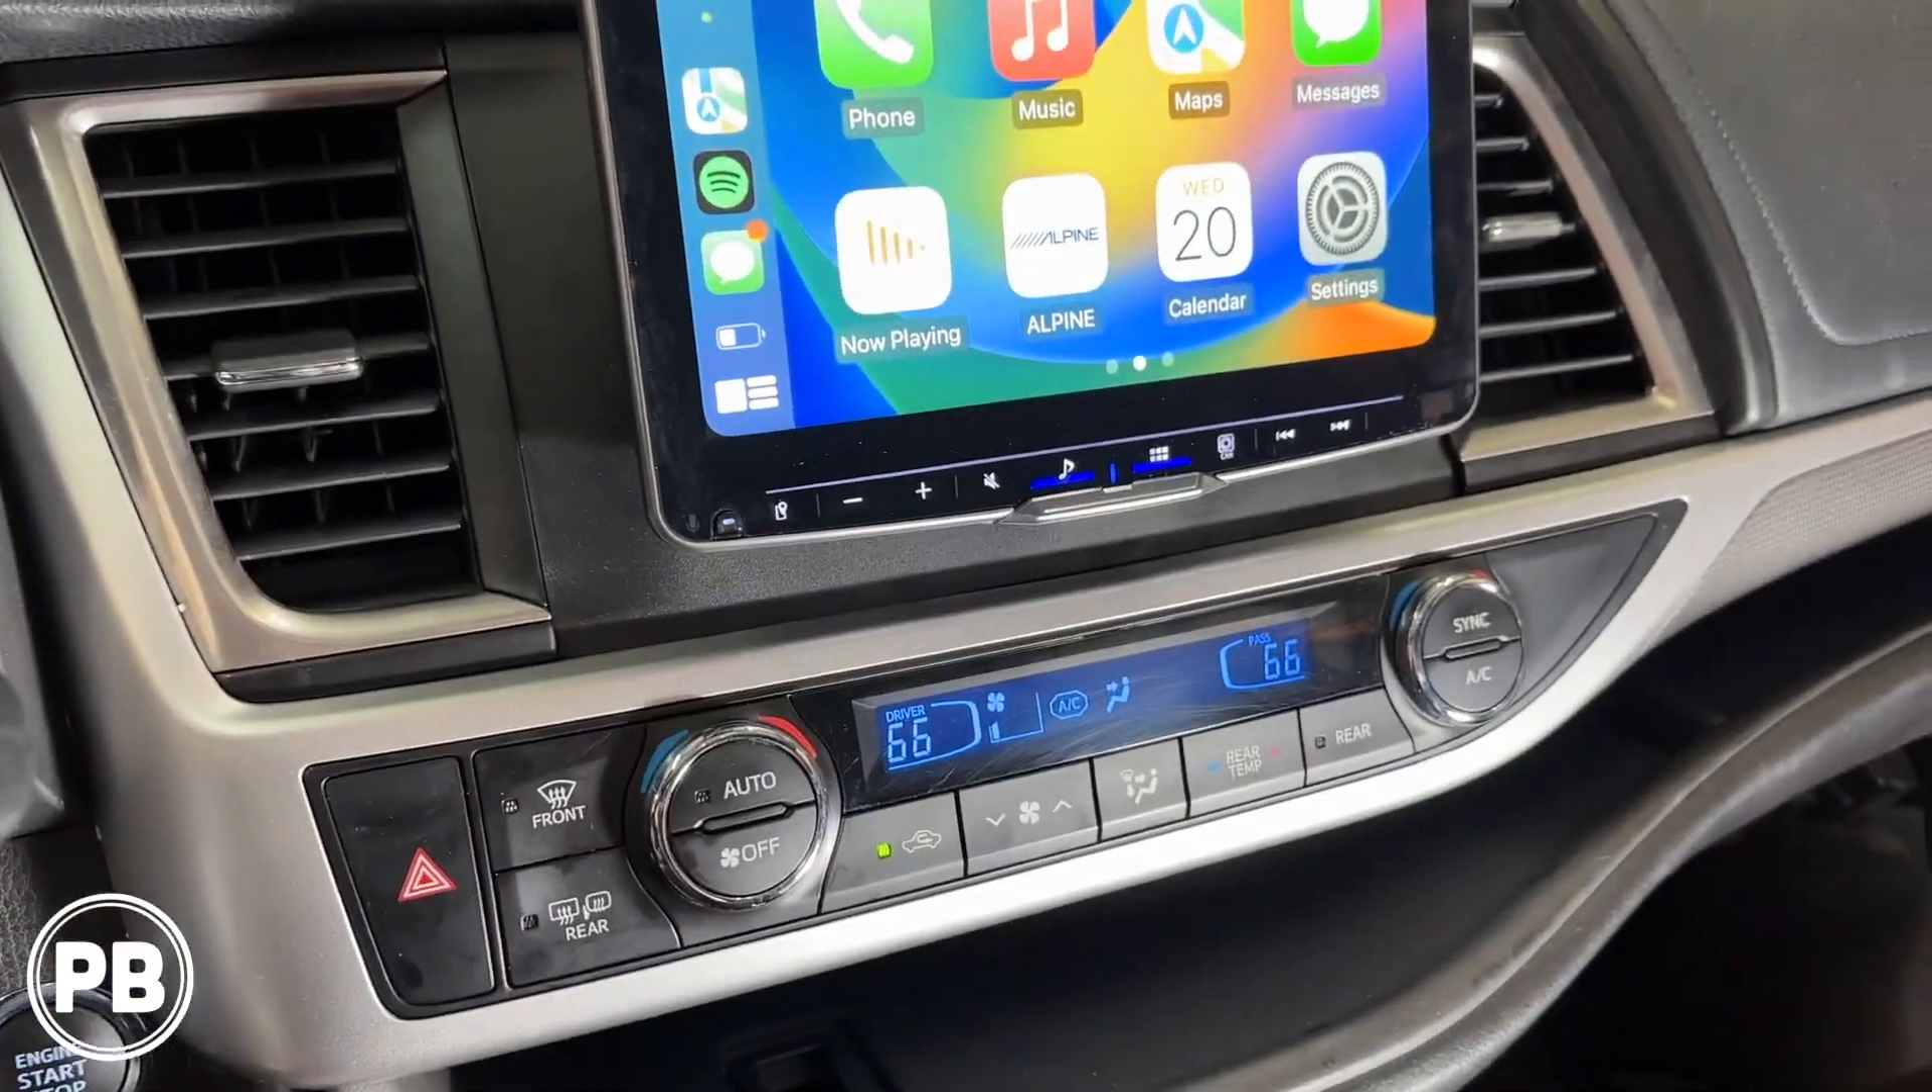All right, so we went ahead and snapped everything back into place. Got the radio all booted up here.